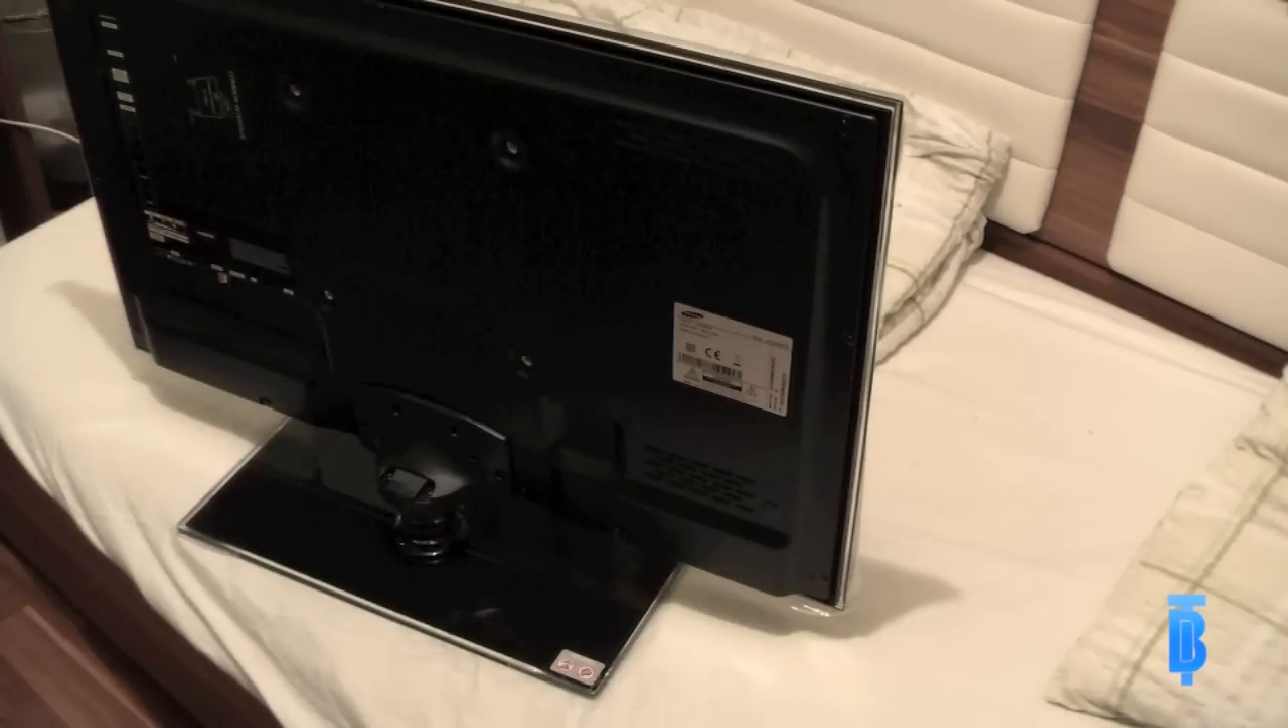So, ich habe jetzt den Standfuß und alles eingebaut, drangebaut, zusammengebaut, wie man es sagen will.